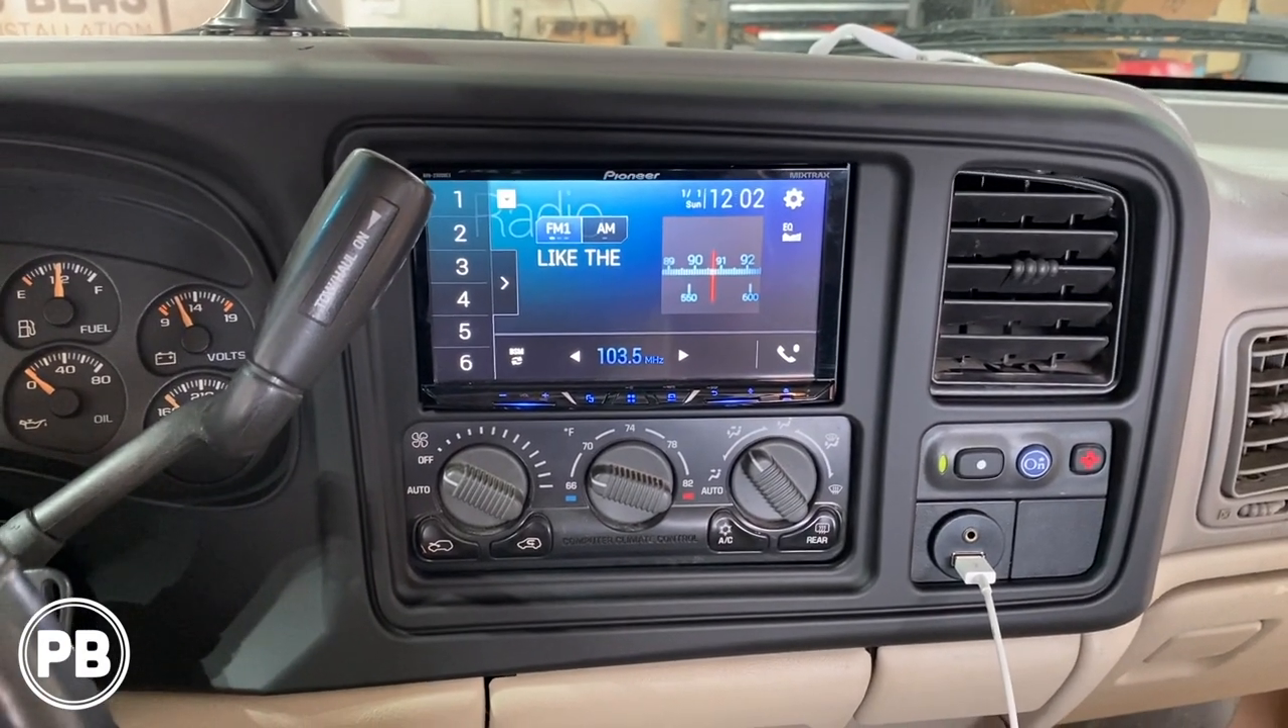Okay radio is all back in.